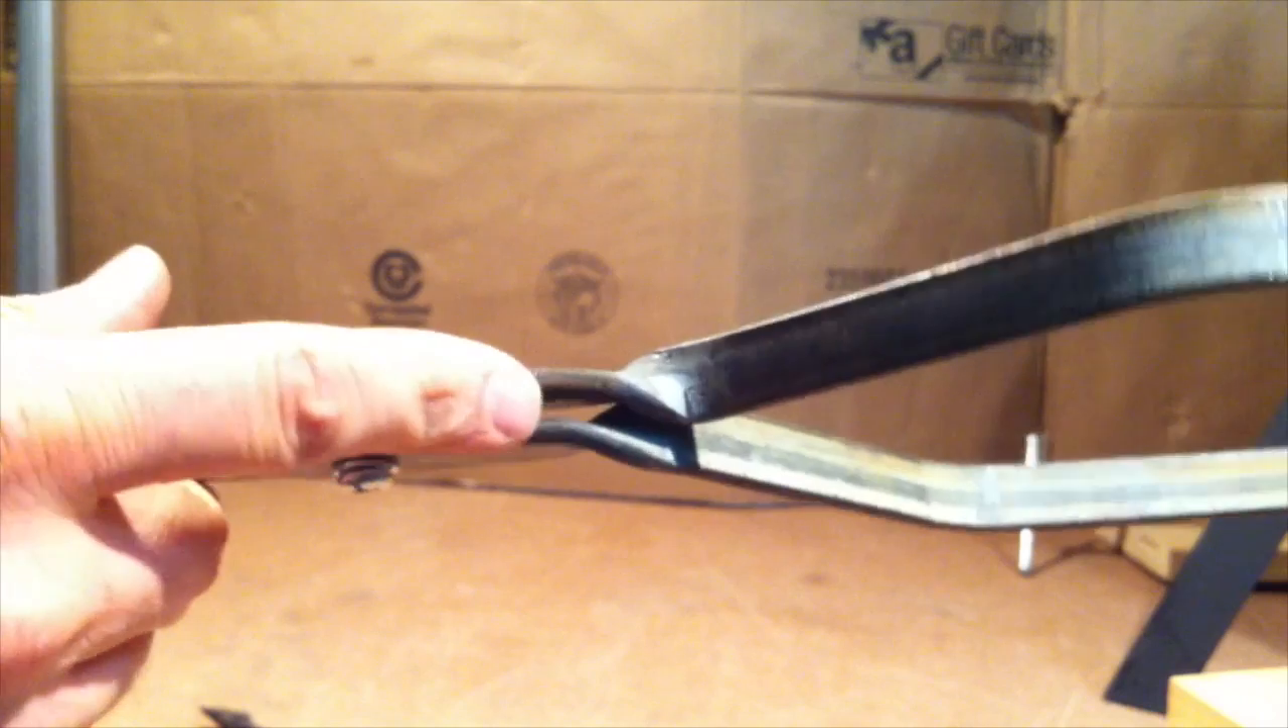You can see that there was a space between the two bars and it's due to how these bends sort of fall into one another.